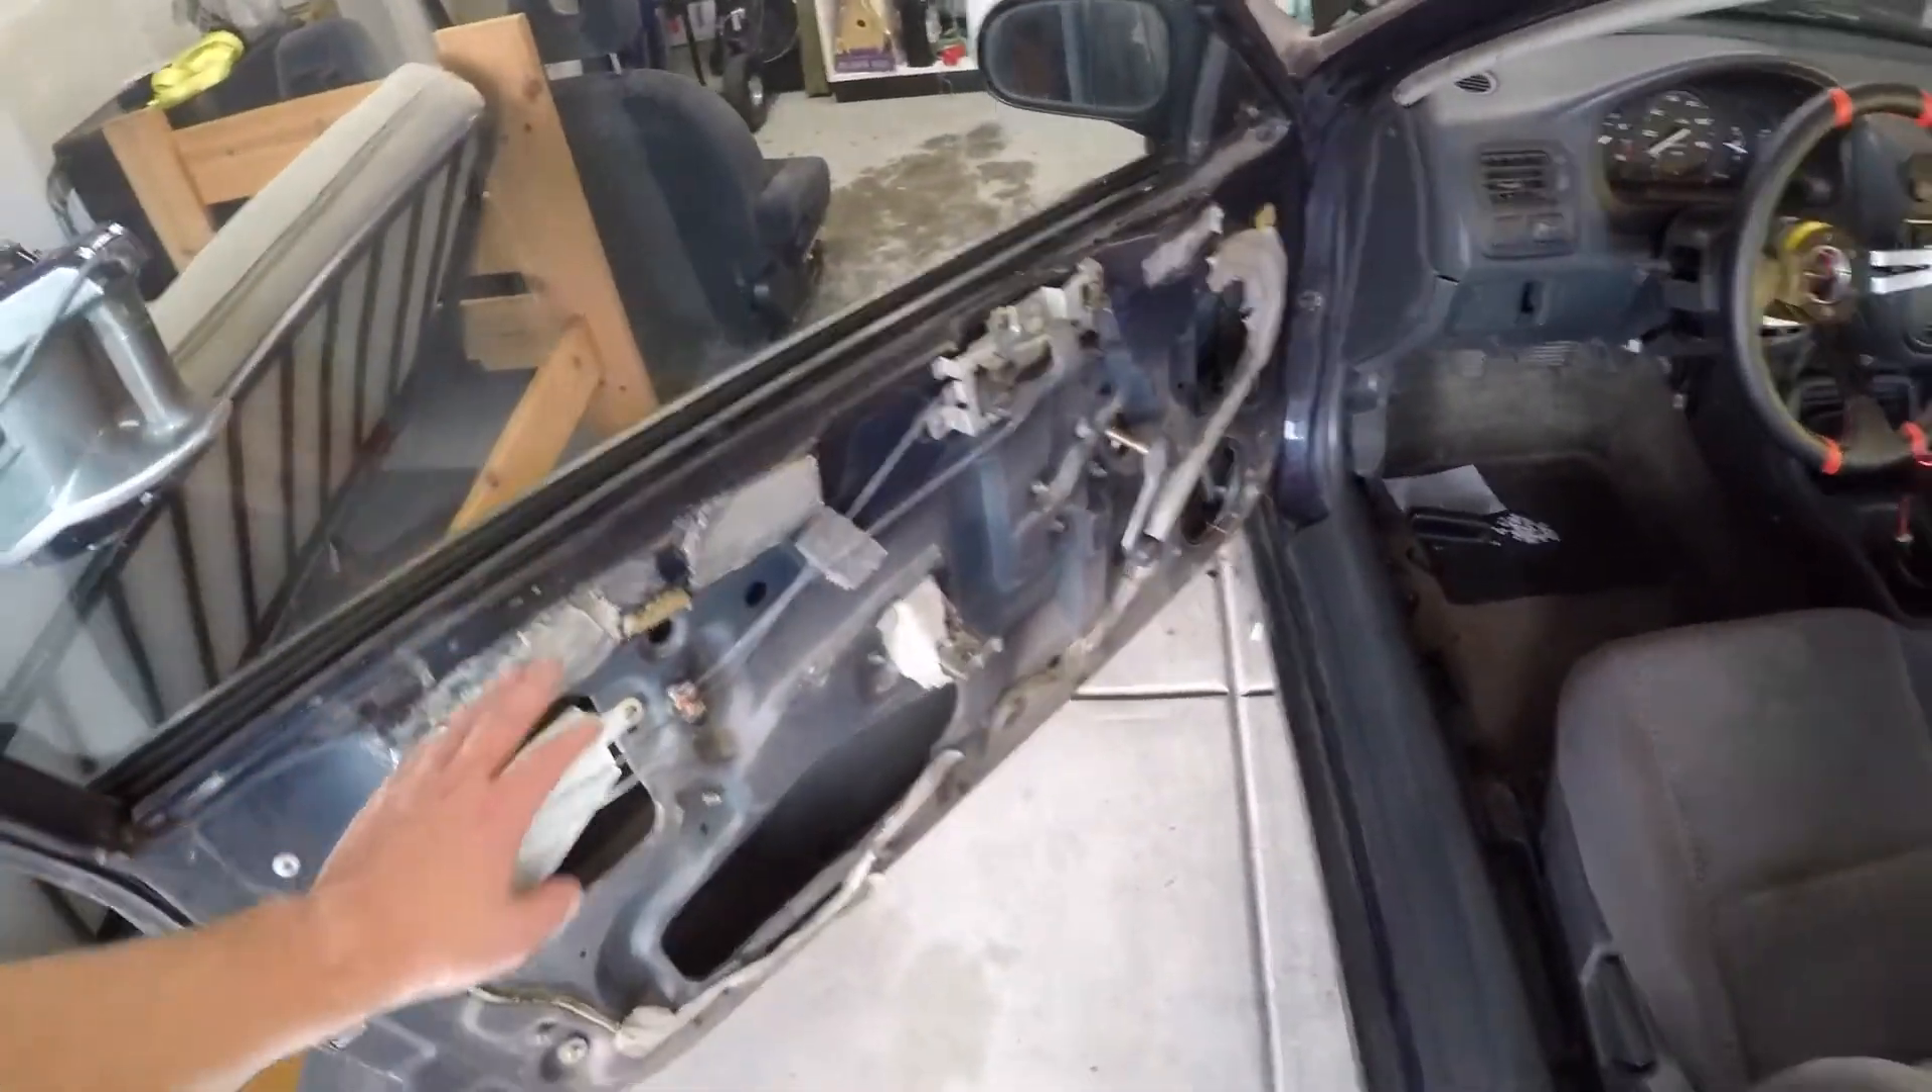But, we've still got to put the door panels in.